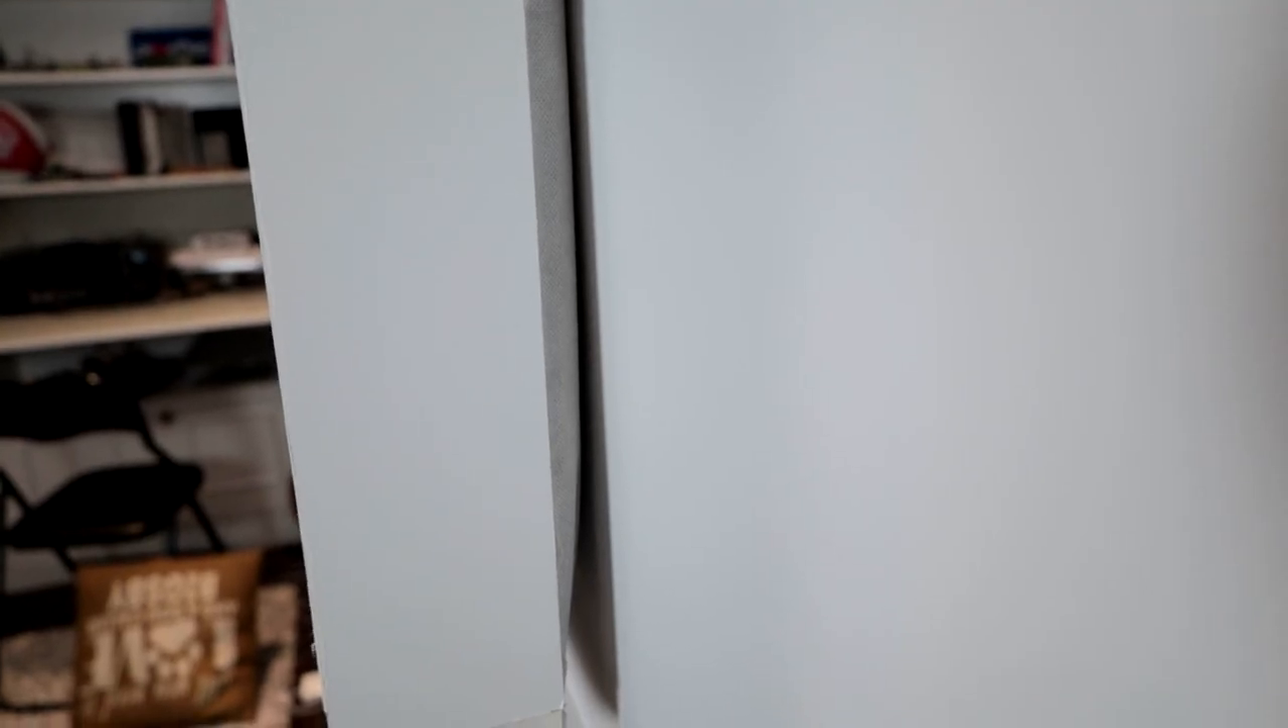I had to take into account the assembly for the front tiles, and my insulation is sort of sticking up on the back a little bit, so the frames are not flush up against the wall, which is what I wanted.